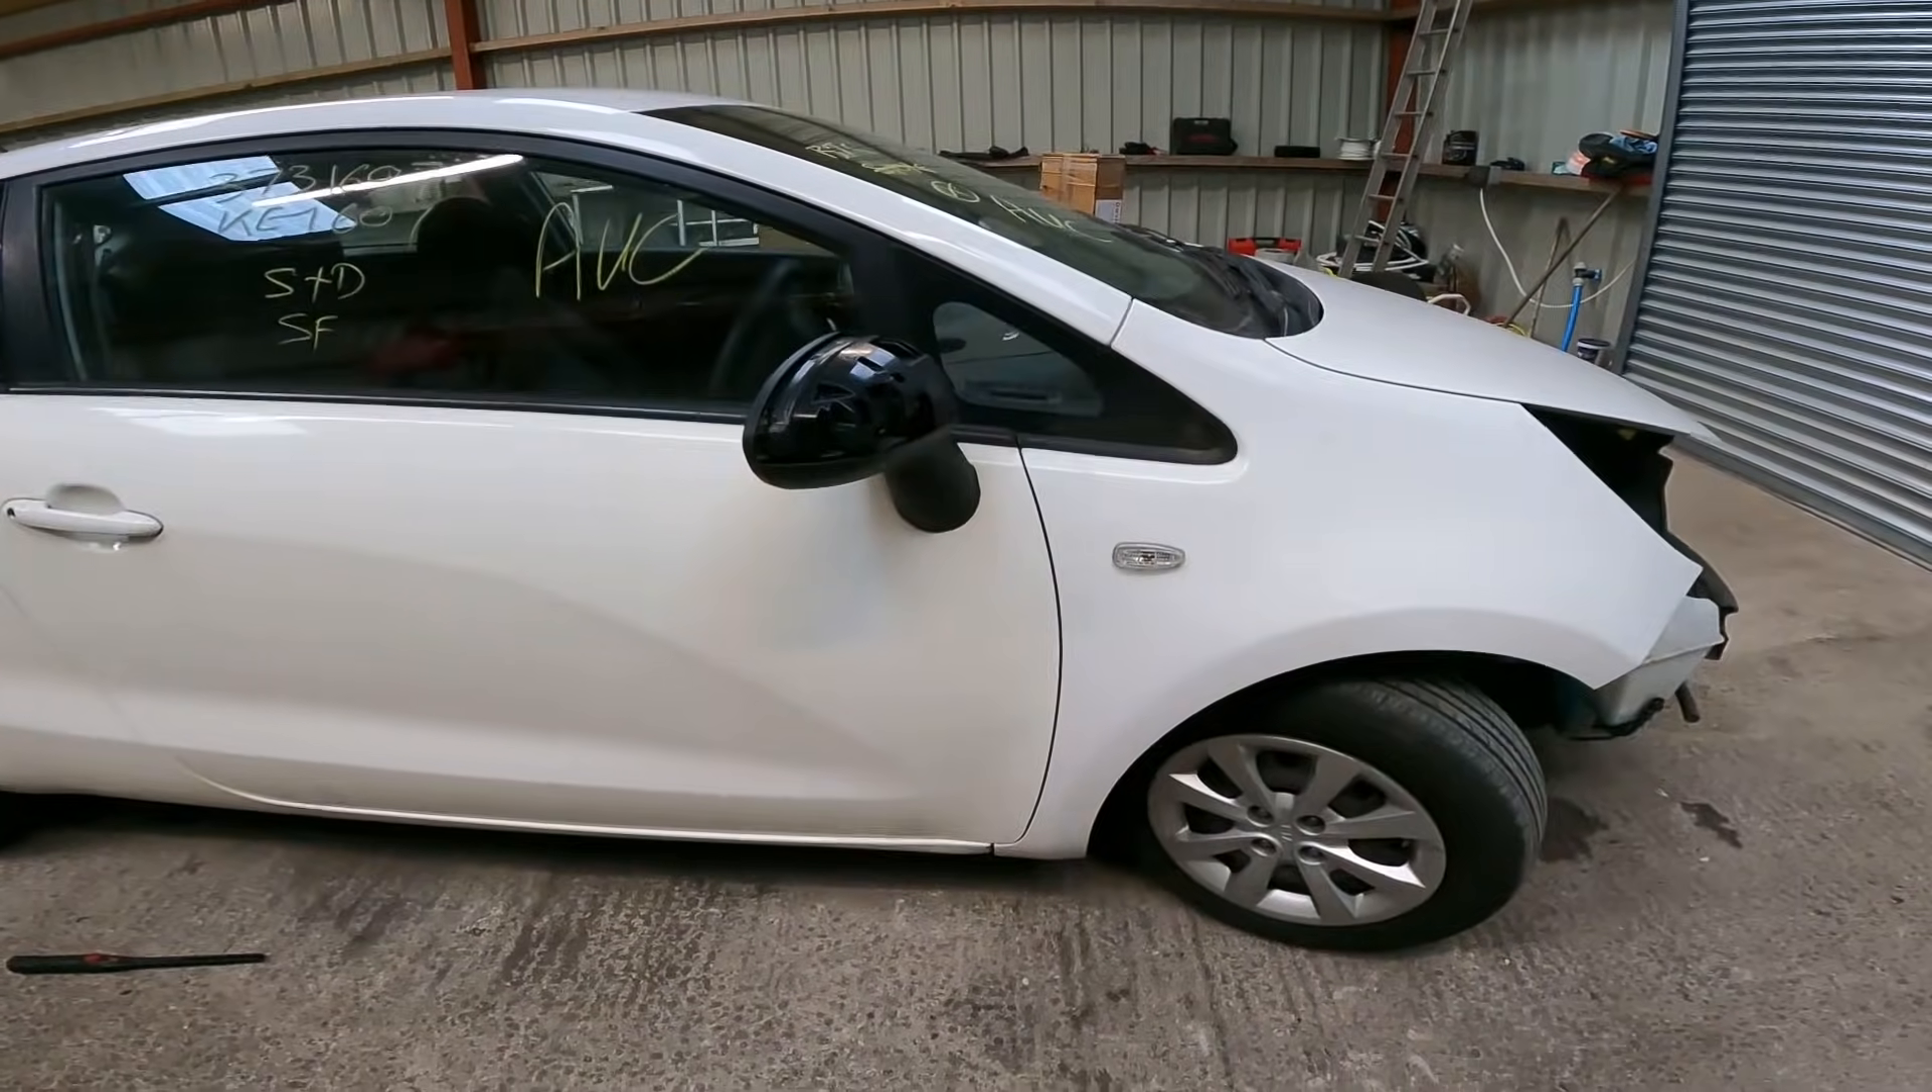It's all lined up really well, actually. Nice panel gap between the door and the wing.